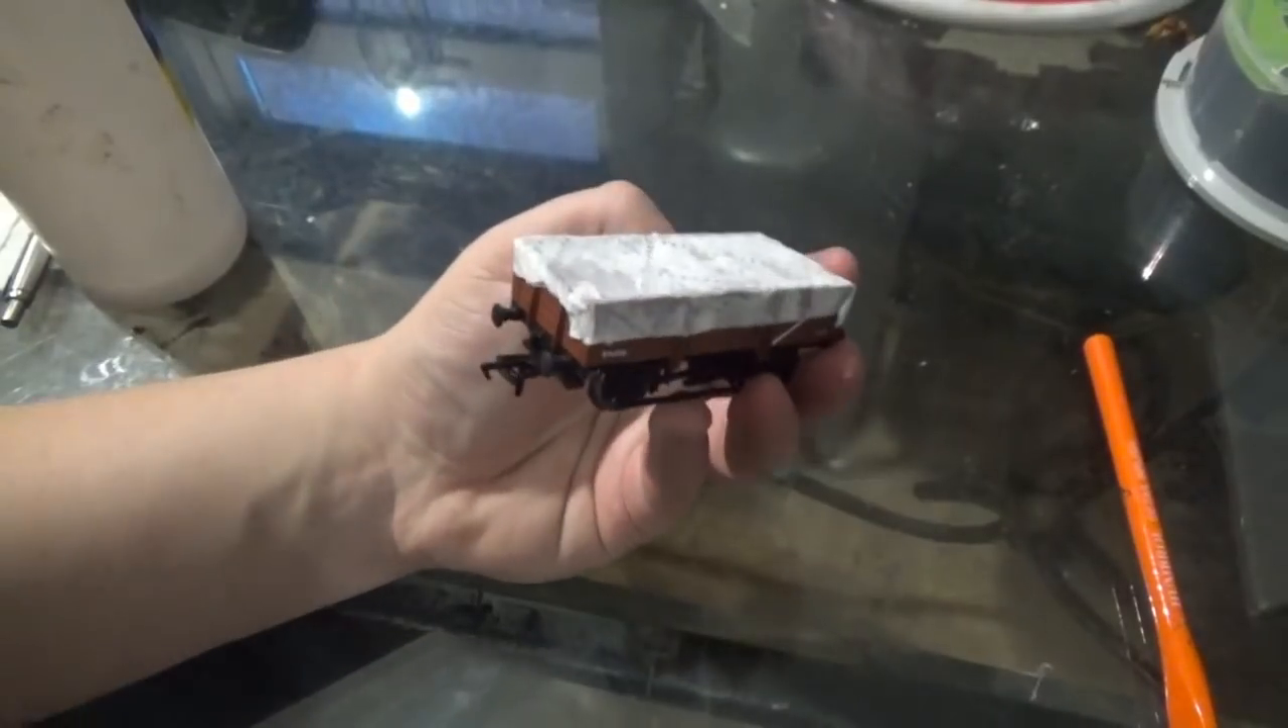We now have a tarpaulin on this wagon.